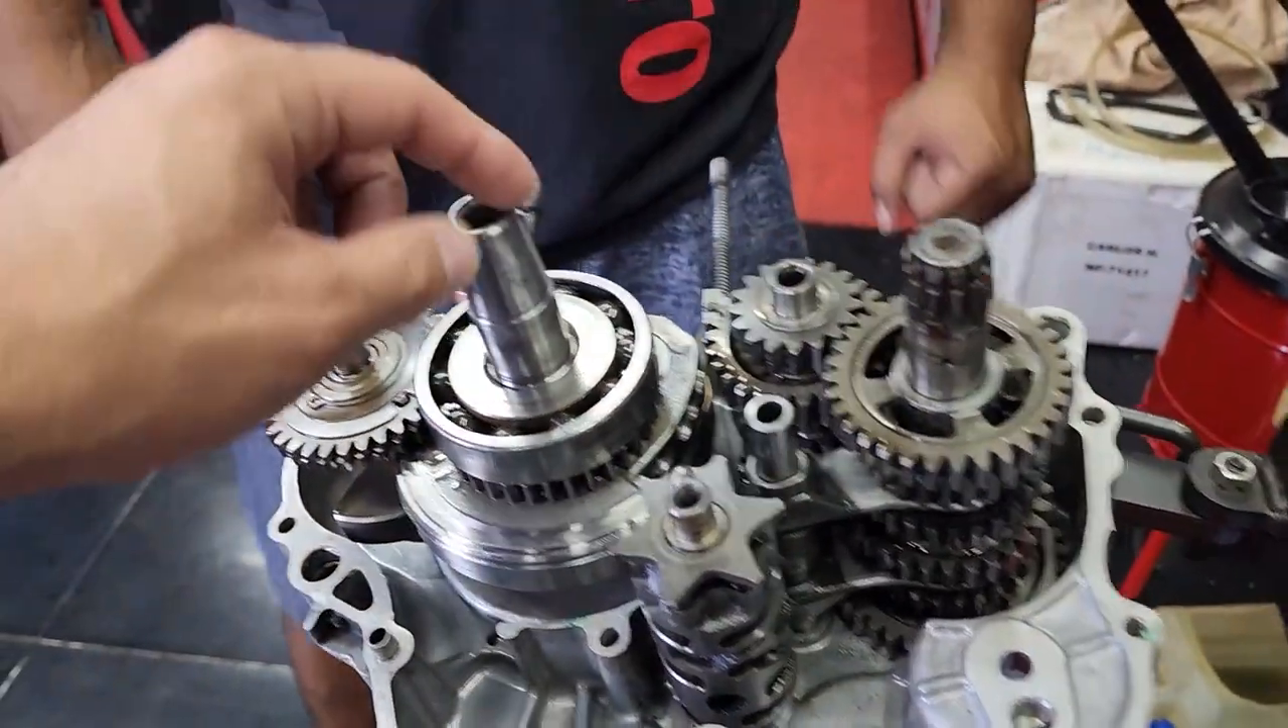Aqui já tá o câmbio, tudo bonitinho.